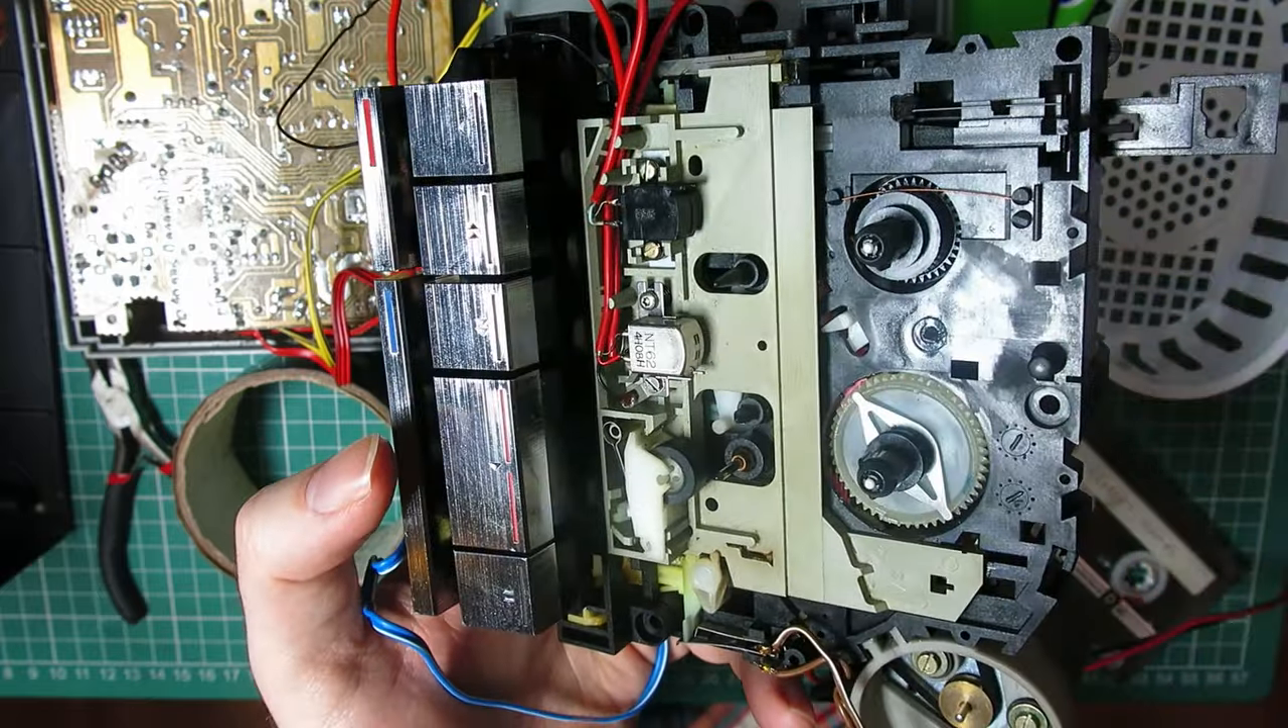All the keys are back on.